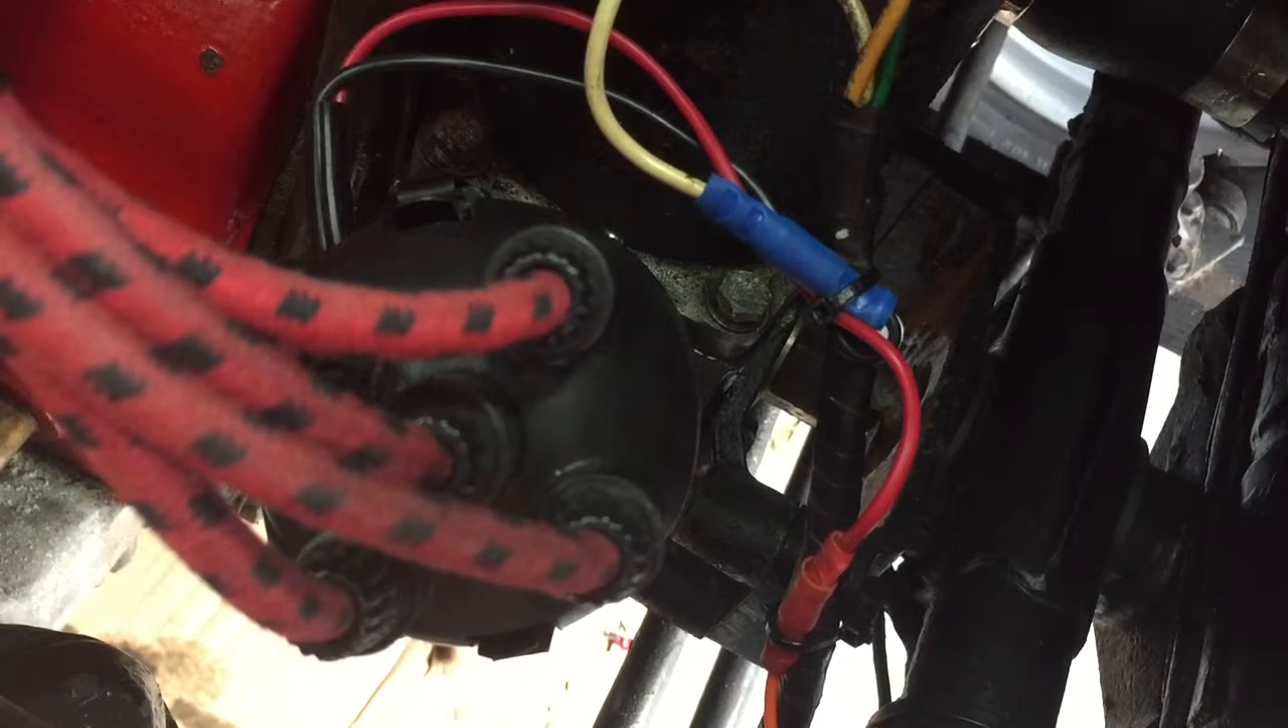All the cable and cabling has all been done and tied up to the existing loom and the distributor cap is now on so we shall now have a look at doing the timing in a minute.